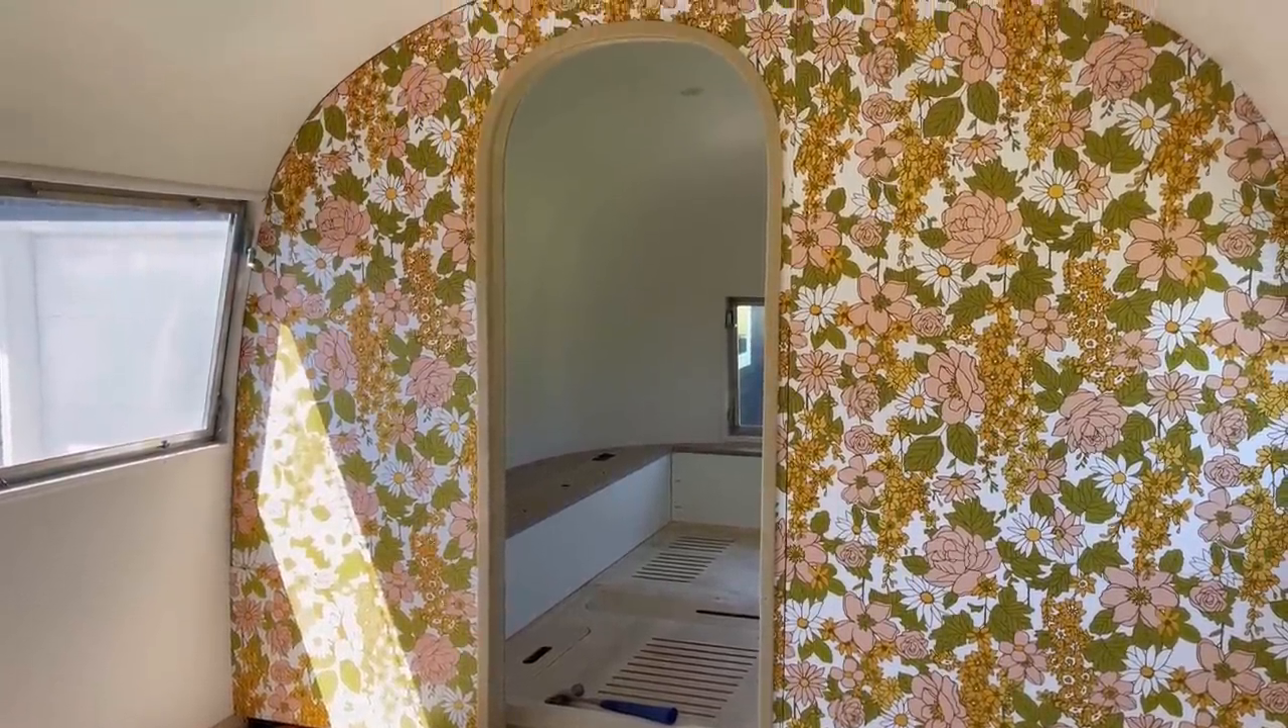In no time i had the entire door trimmed out and i gotta tell you that was way quicker than me doing some crazy glue lamination to get that arch shape.